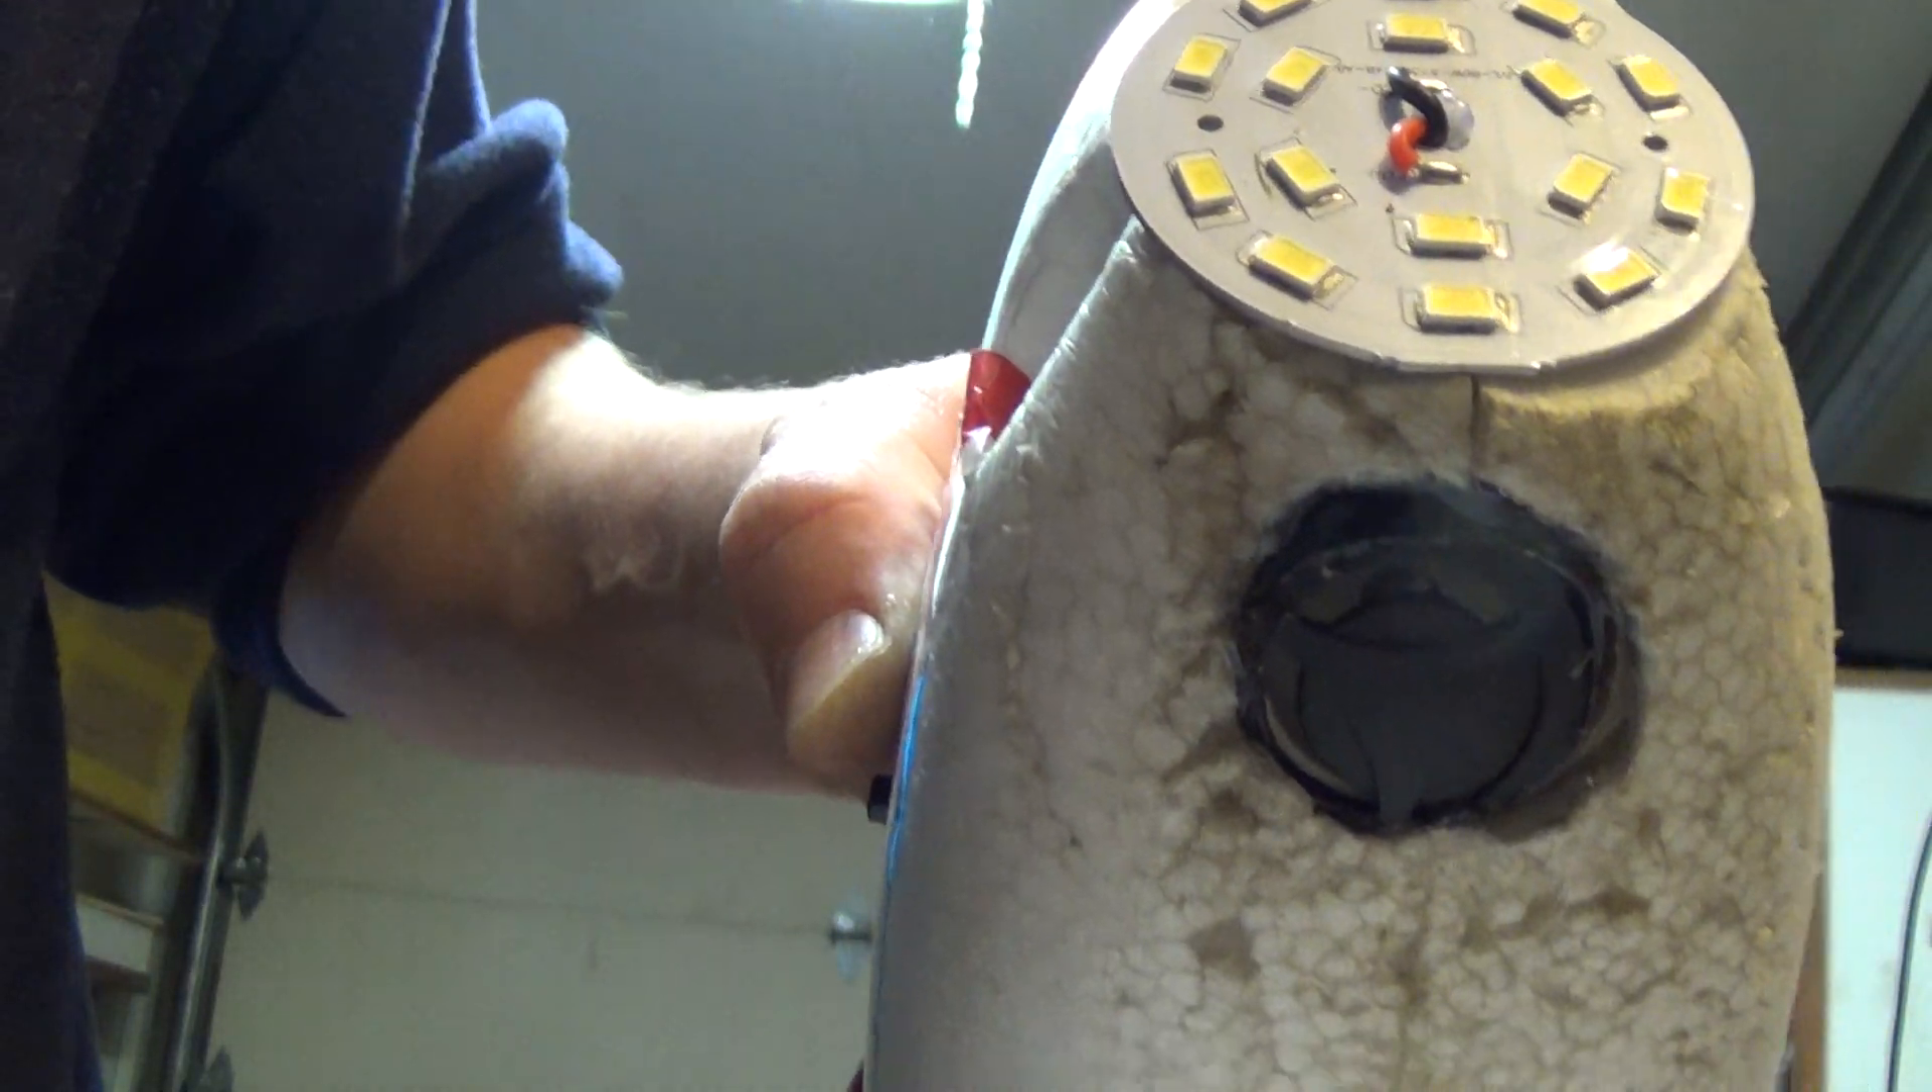Alright there's the speaker fully installed in the nose.